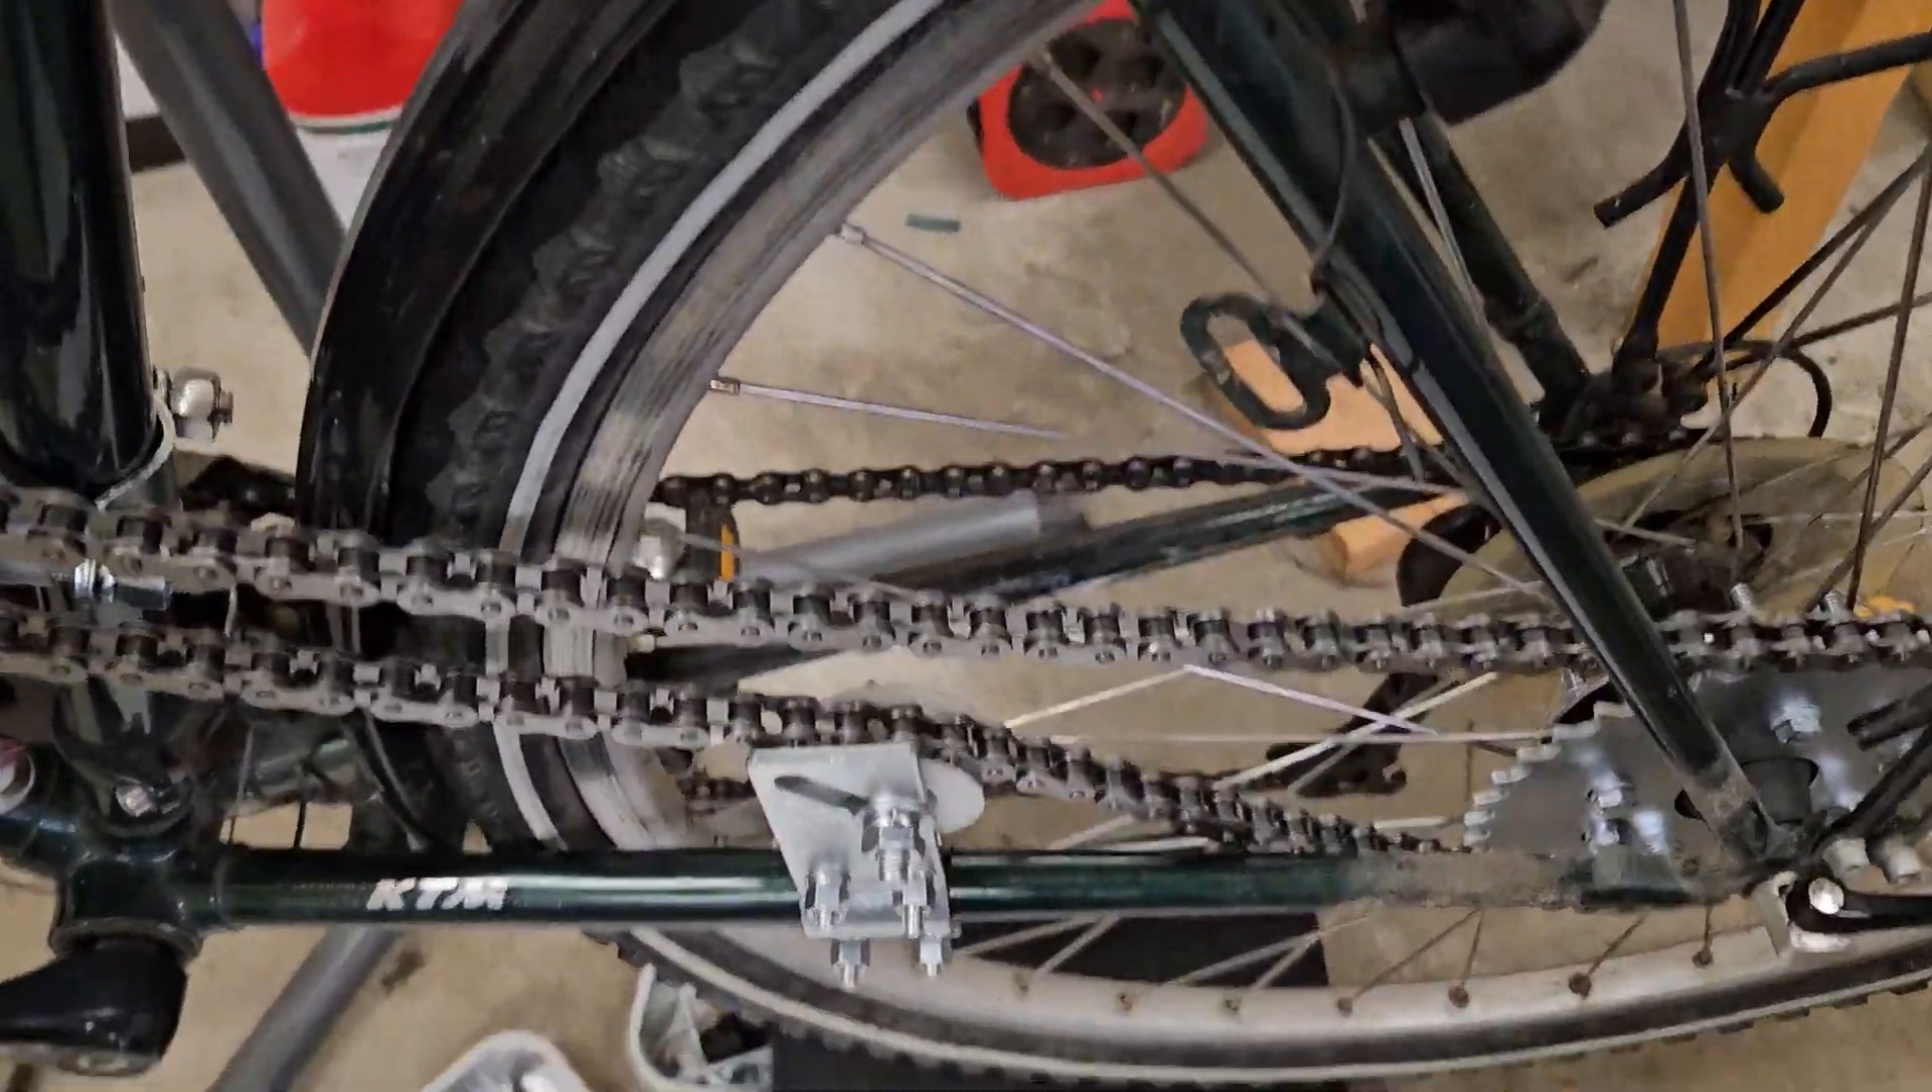Die kette ist jetzt drin das ist alles ganz schön fummelig.